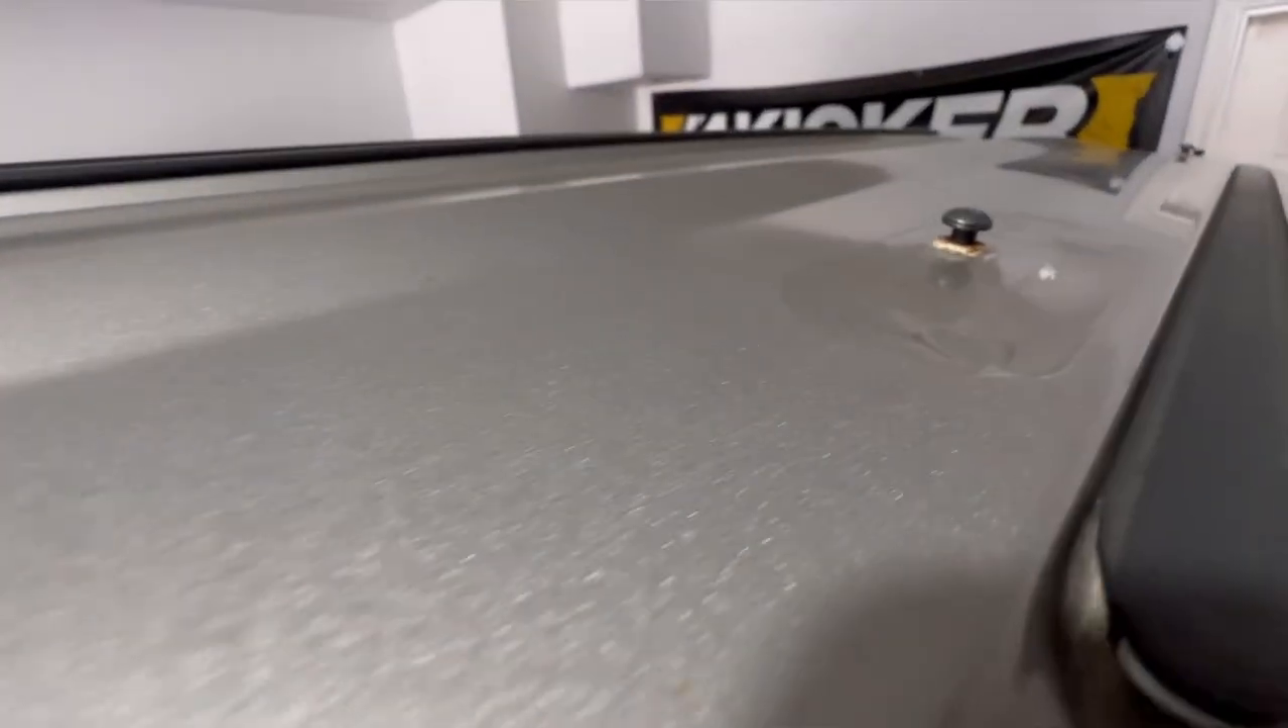The top bolts right here some of them are sticking out because they're factory and some of them like let's say this one's not going all the way down and here again you can see one of them is poking out like some of them are just not going all the way down.